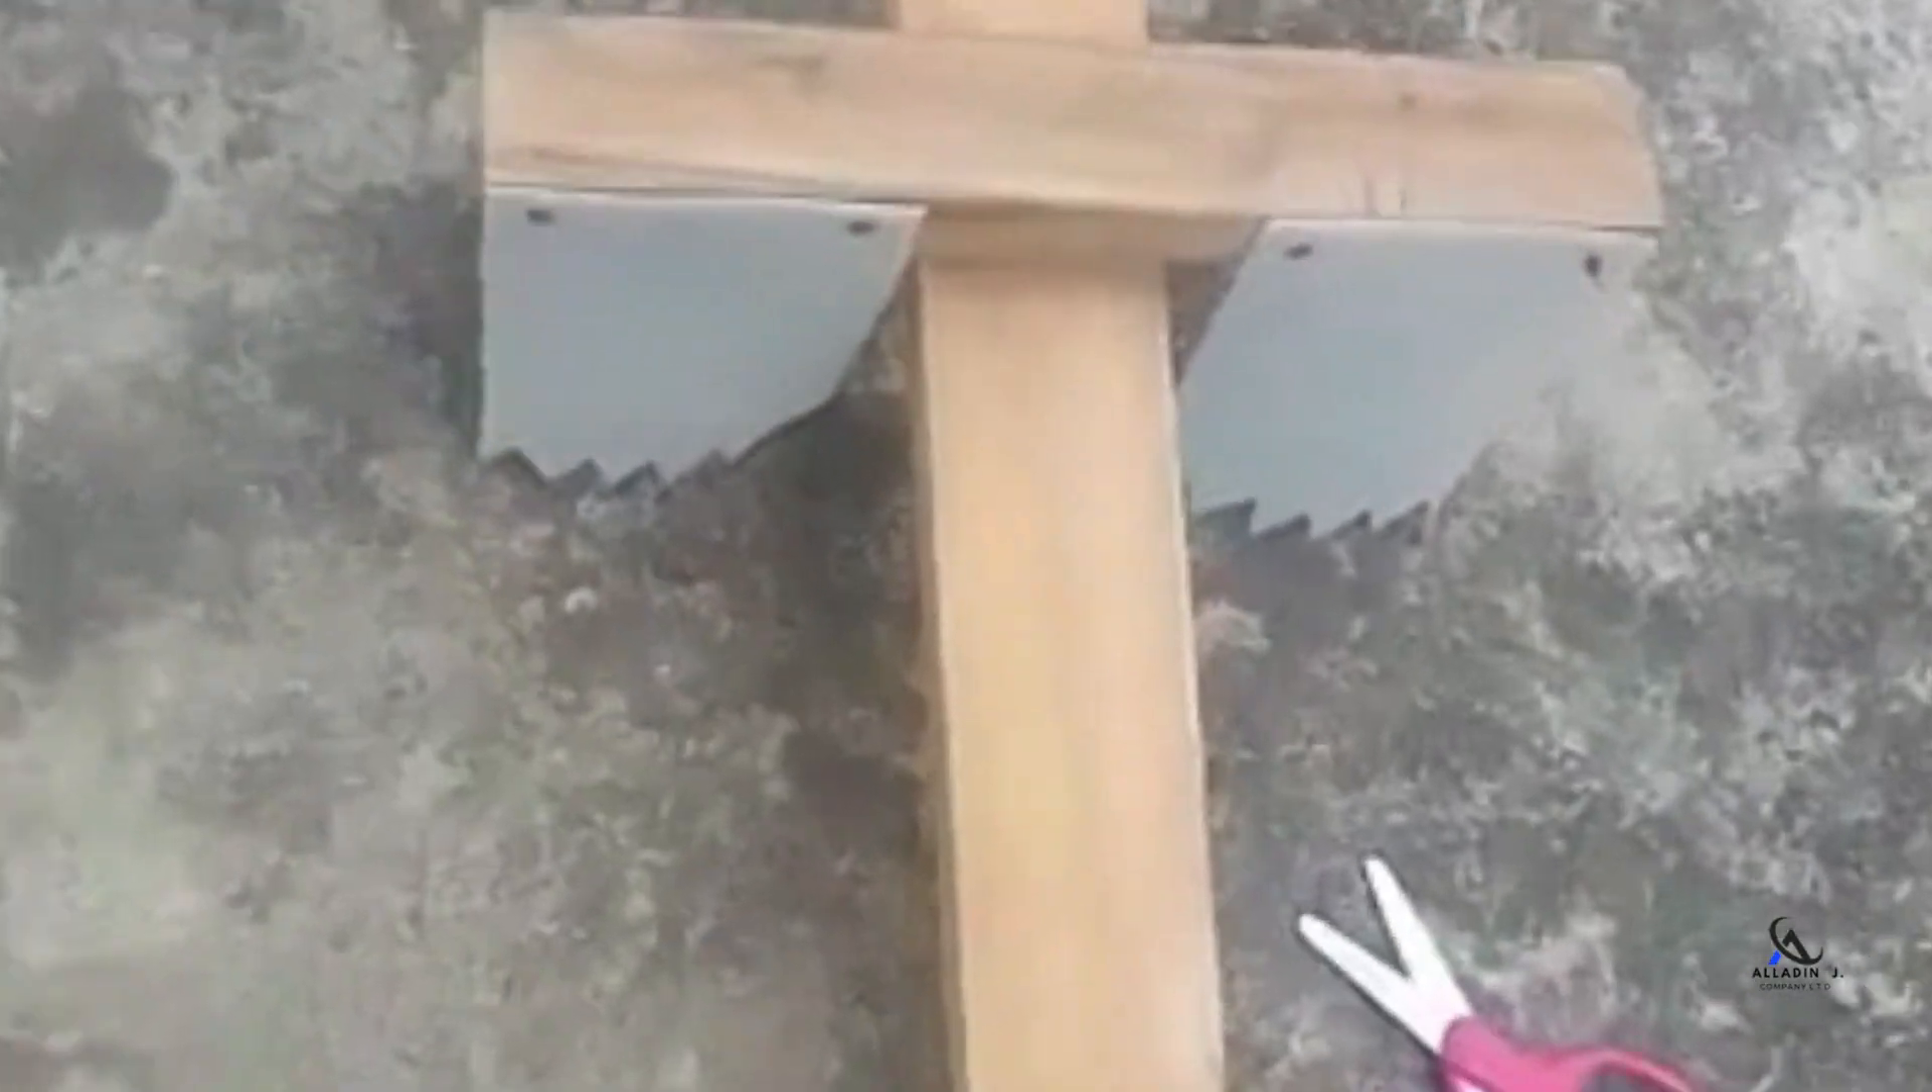So now we have attached our mudguards to the board.